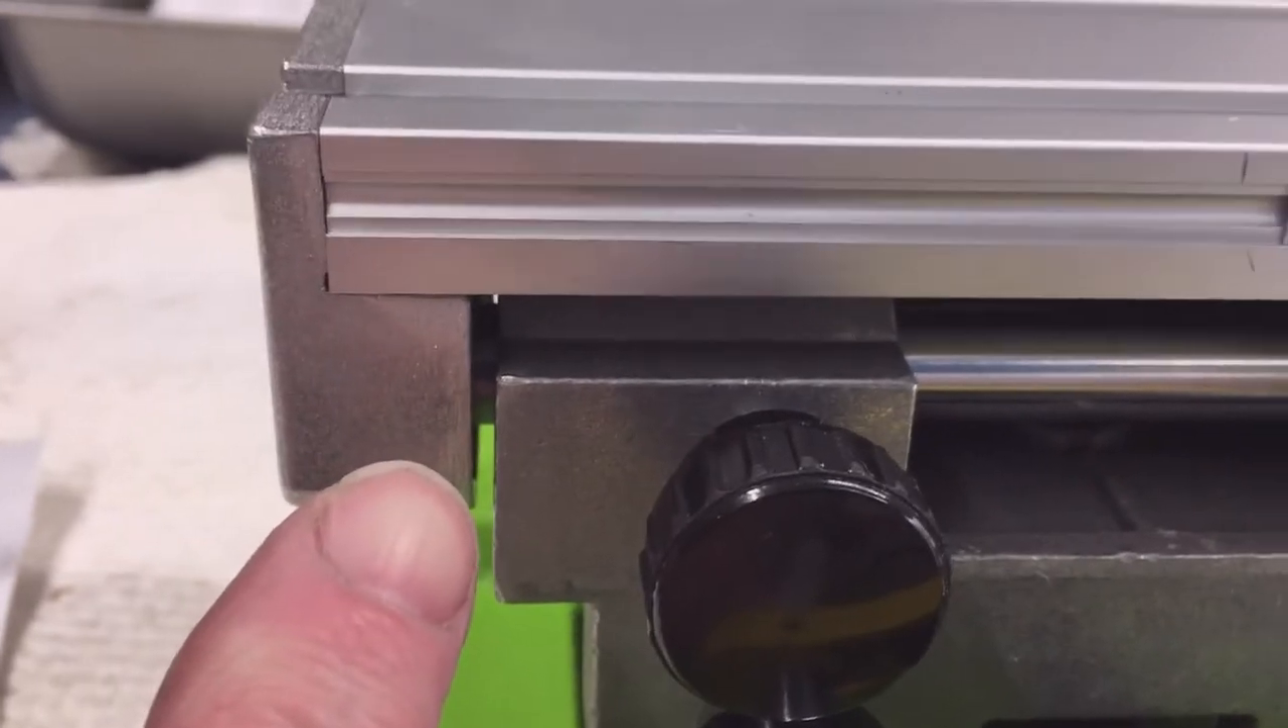If we go all the way, there's still a little gap between the bearing block and the end cap there.